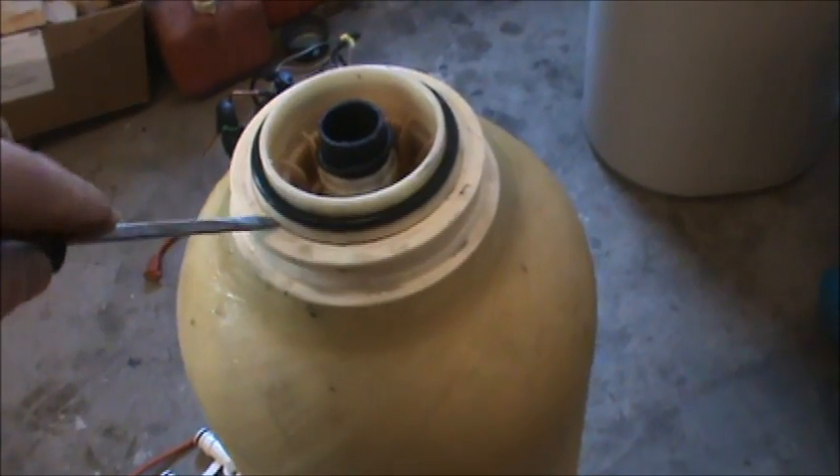I was able to pop all that junk off the top and now I just have the tank.